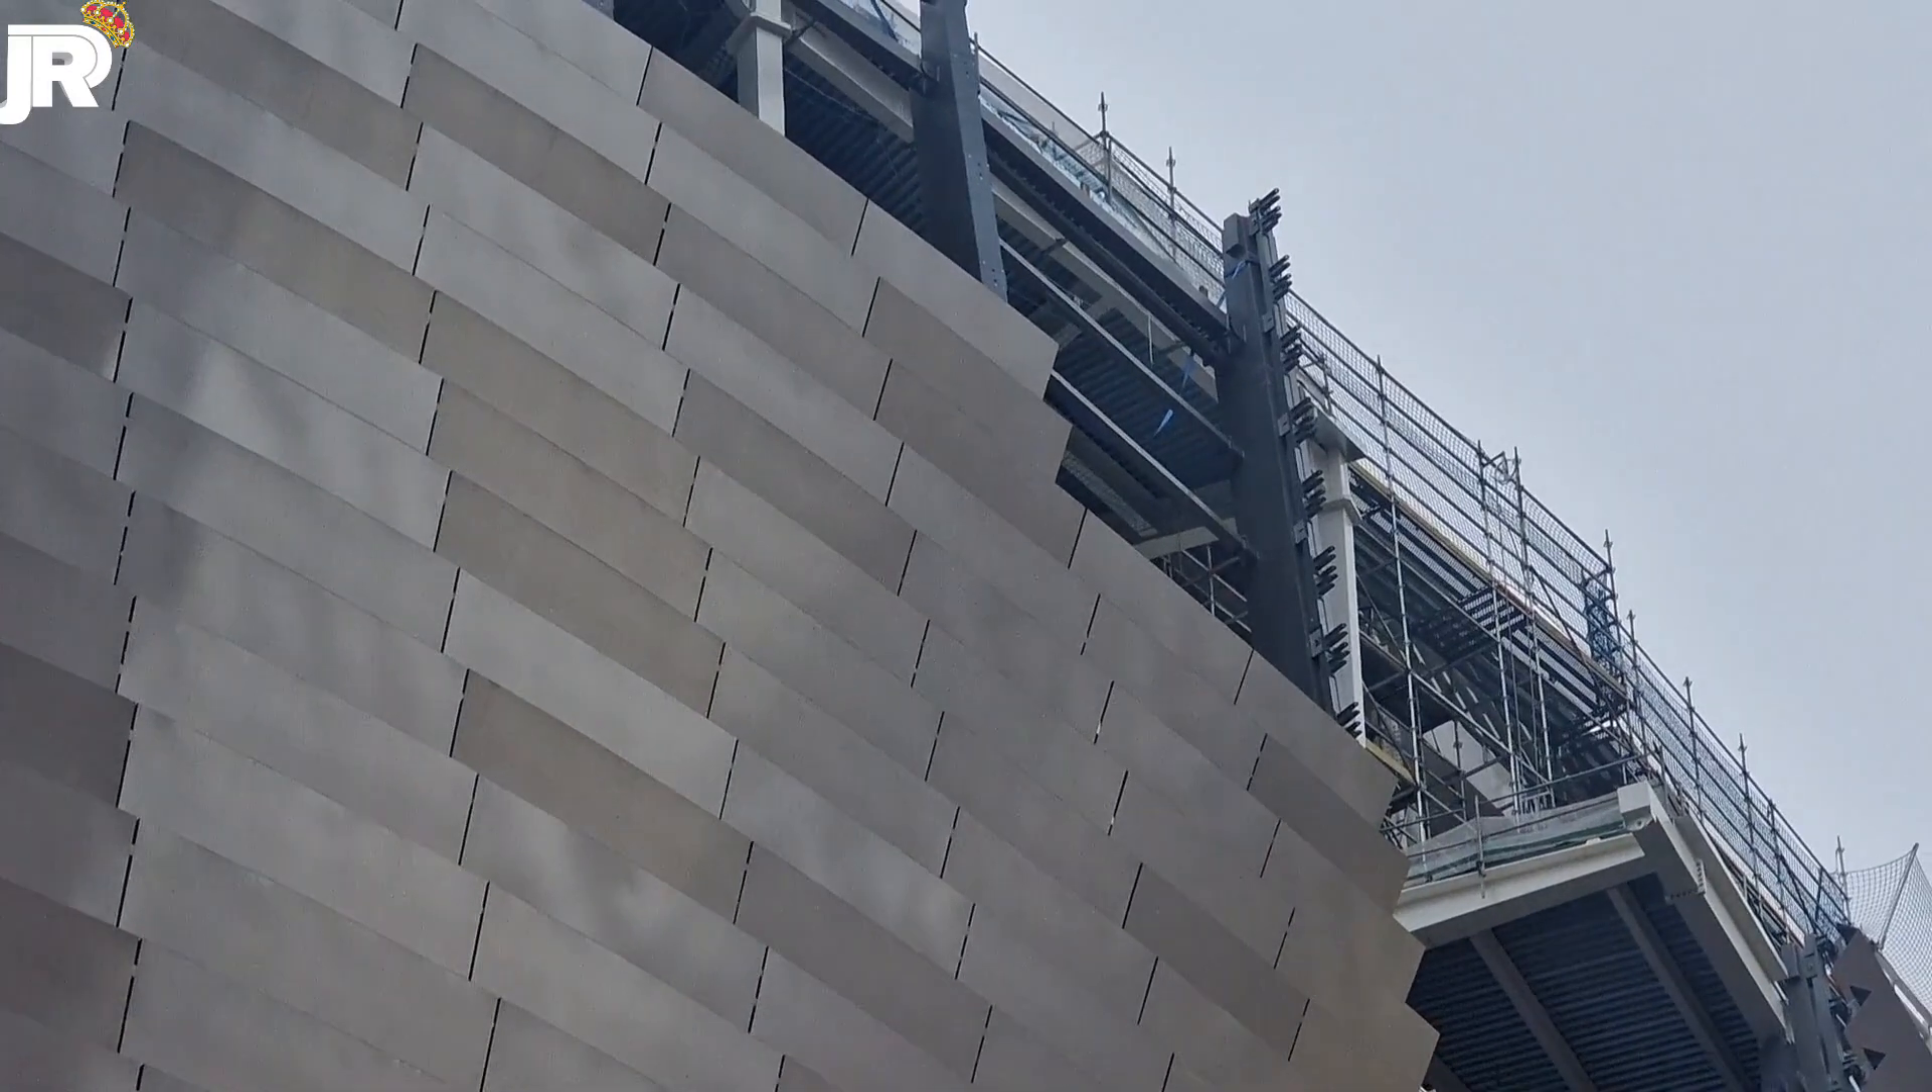De momento no han tapado esta esquinita donde faltan aún unas pocas lamas por colocar.